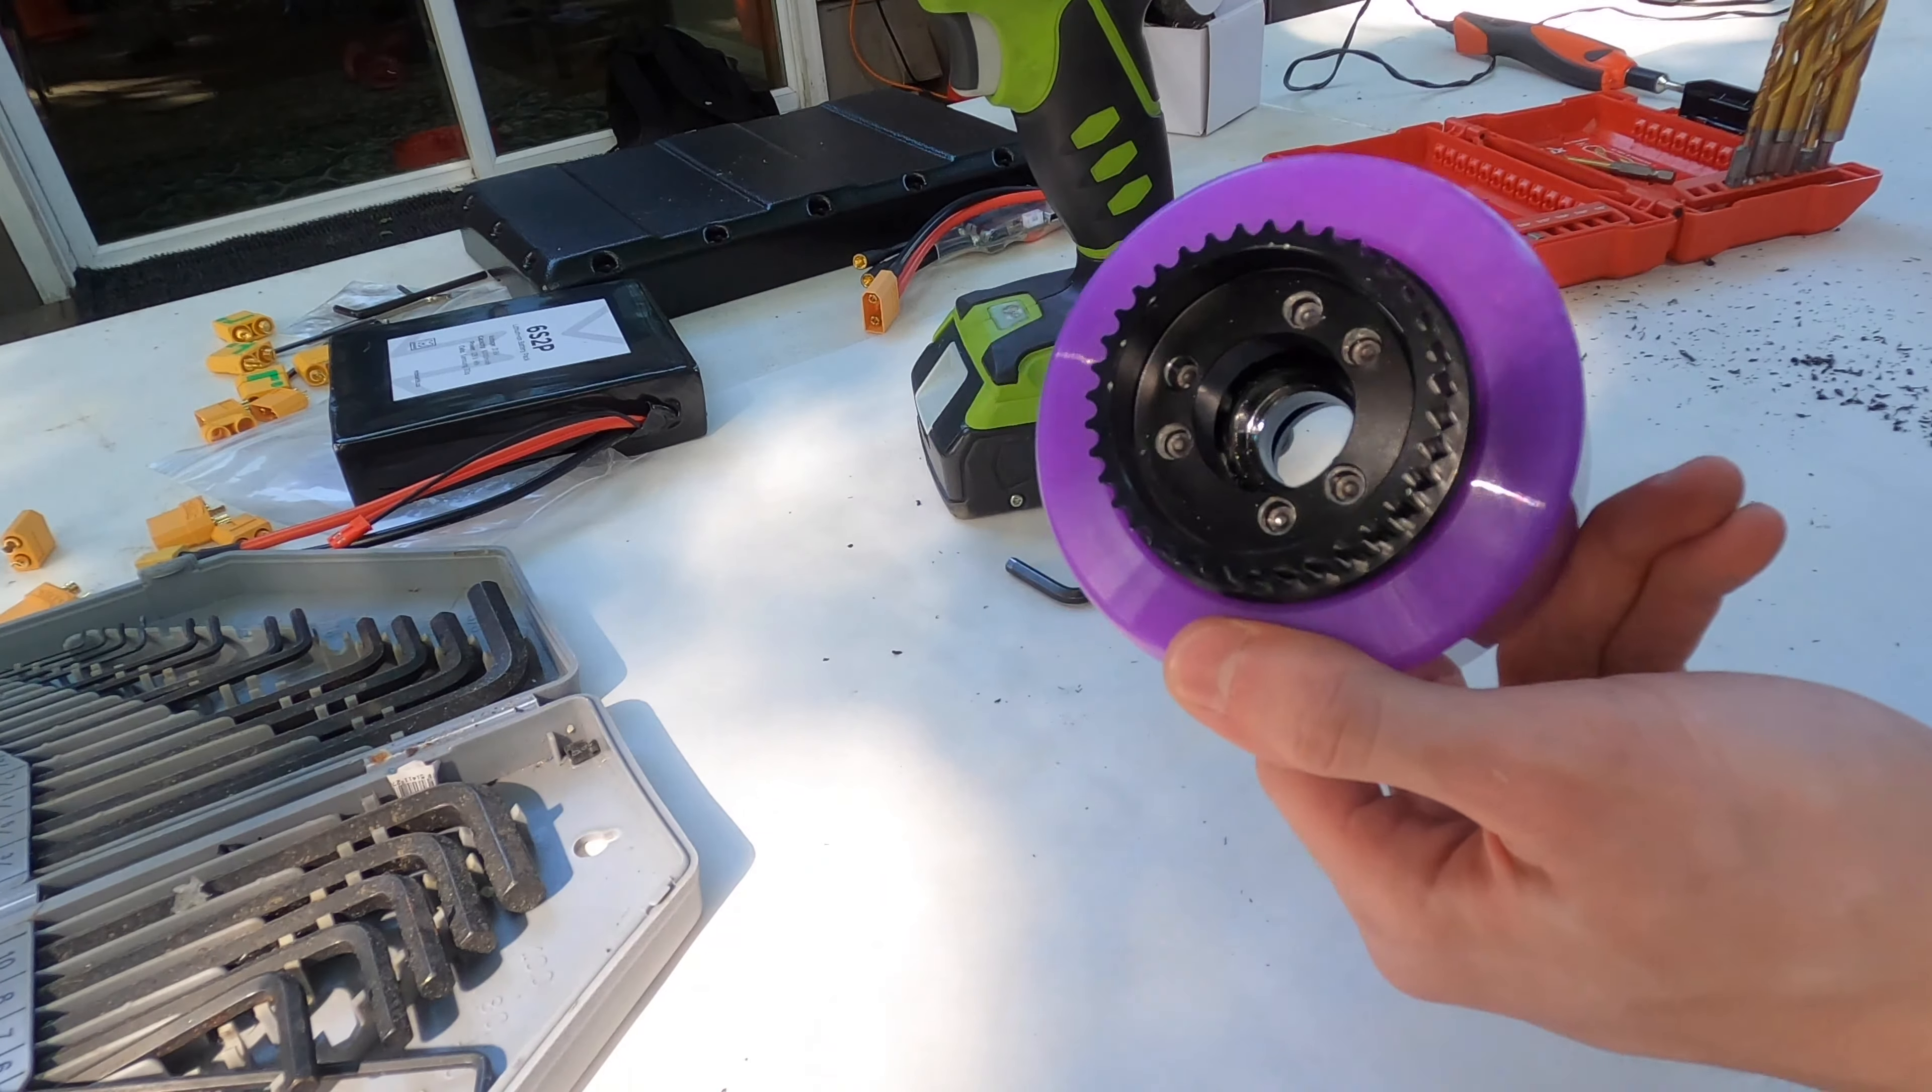Make sure to top it off with a hand allen key wrench and your wheel pulley is bolted to your wheel just like that.